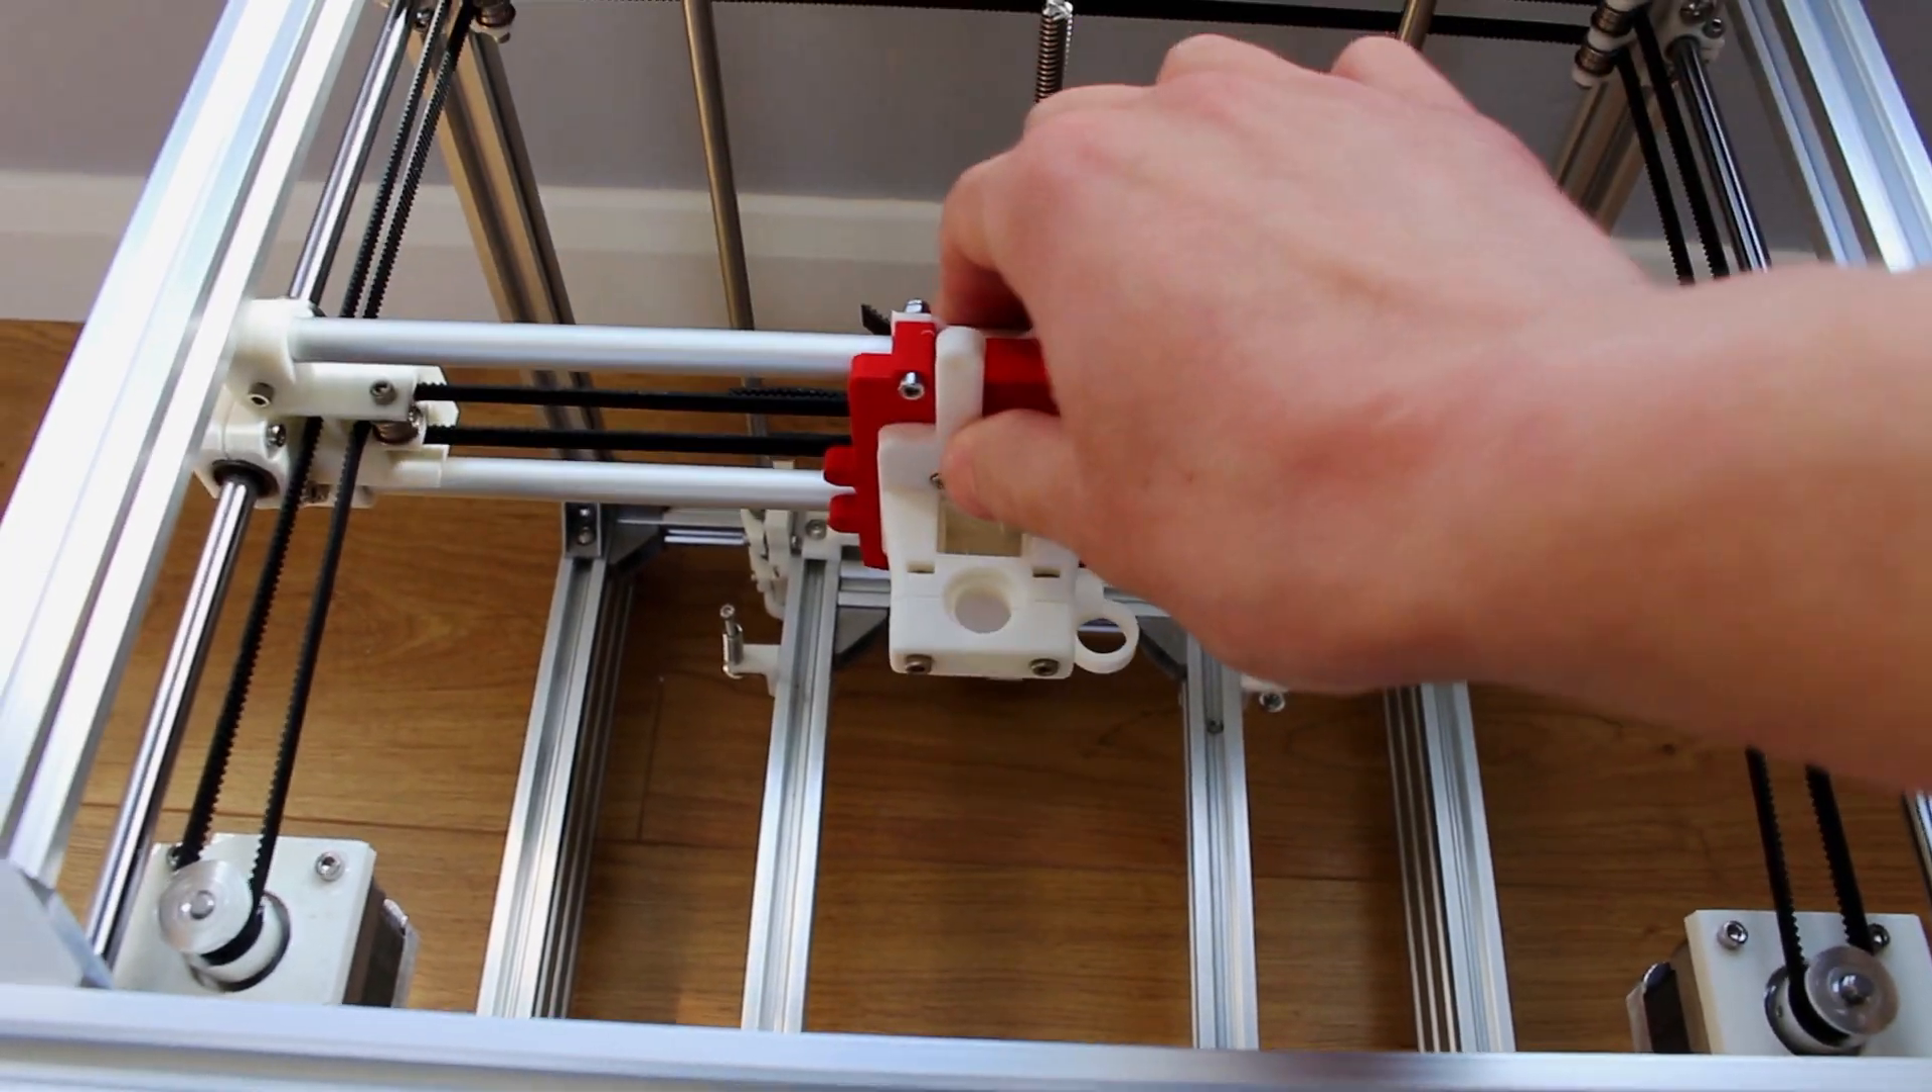Okay so we've got all the belts on now.